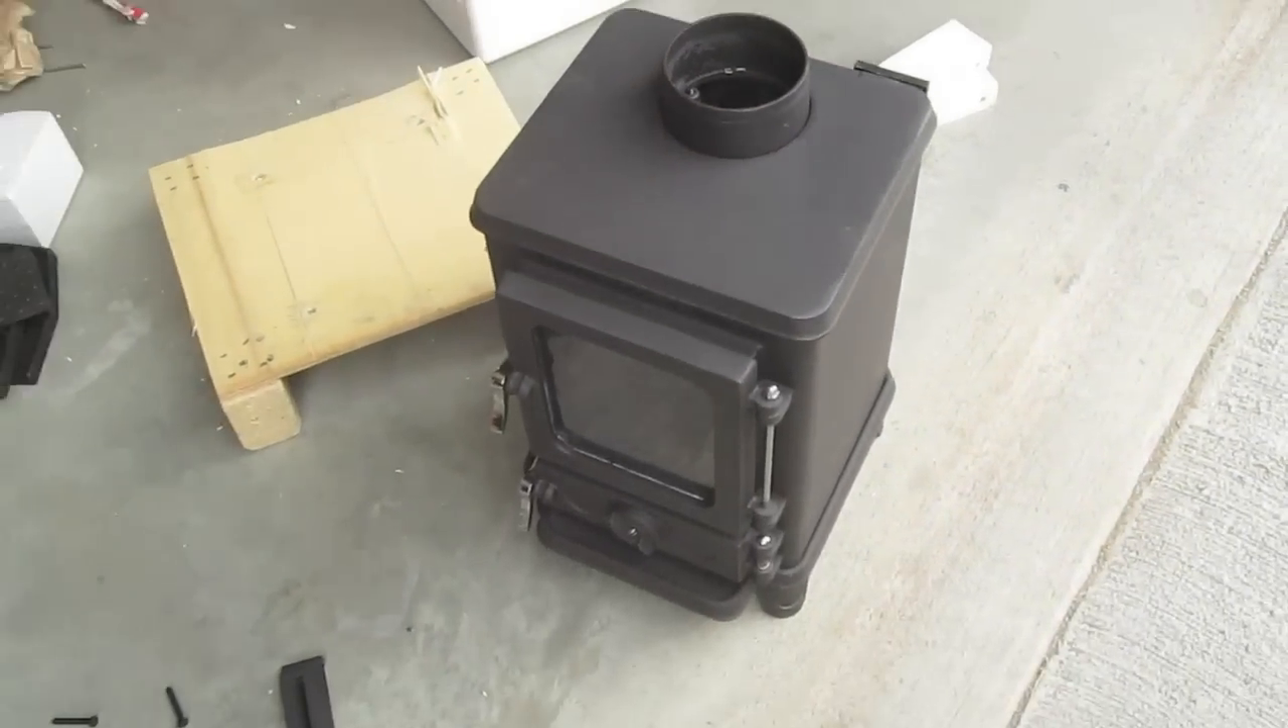So there she is, got the flue collar installed. See just takes two little bolts and a 10mm wrench to secure that baby down.